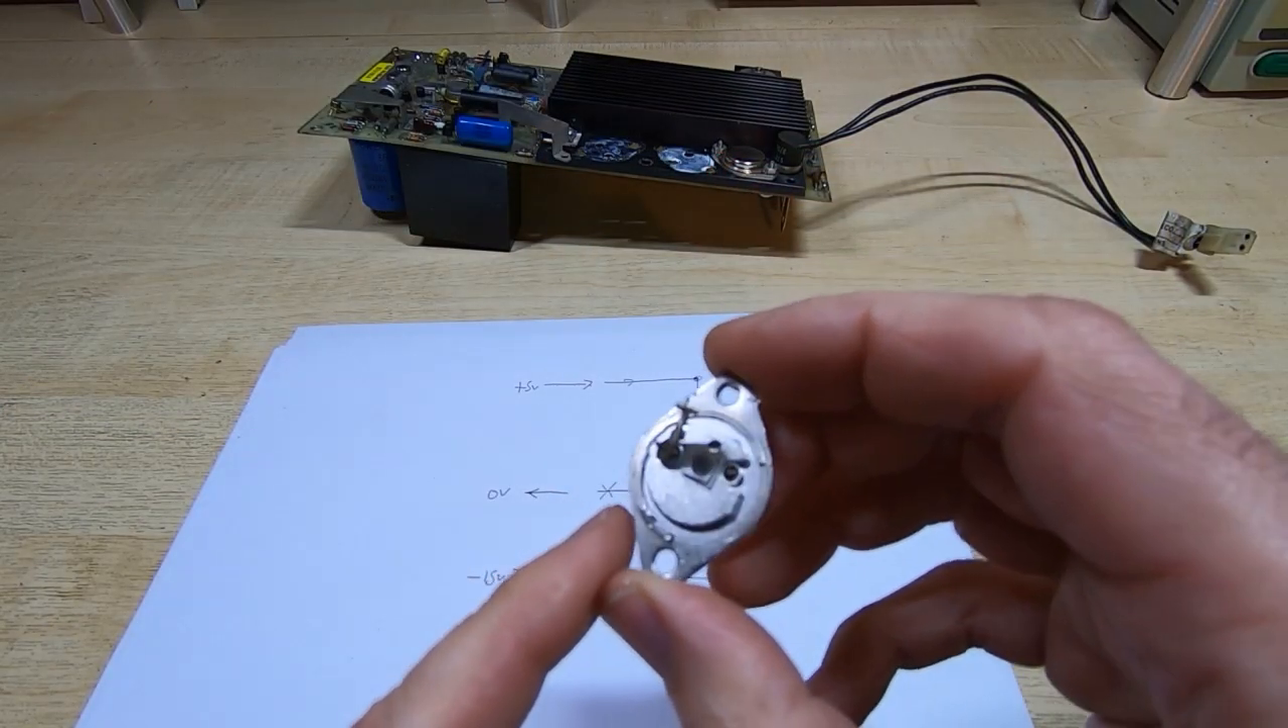OK, so I've removed the top cover from the diode, and there is no need to put this under the microscope.